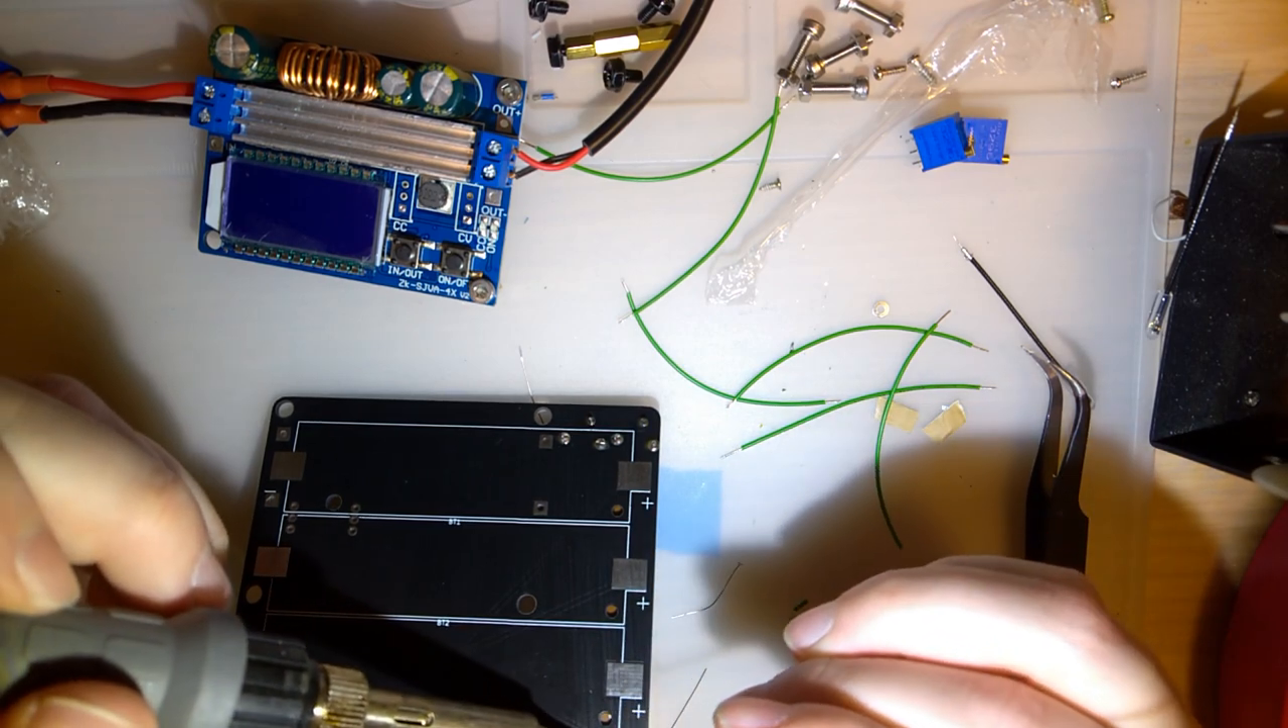So I'm not too concerned about missing the 18650 holders because those... are the last things to get soldered on anyway.